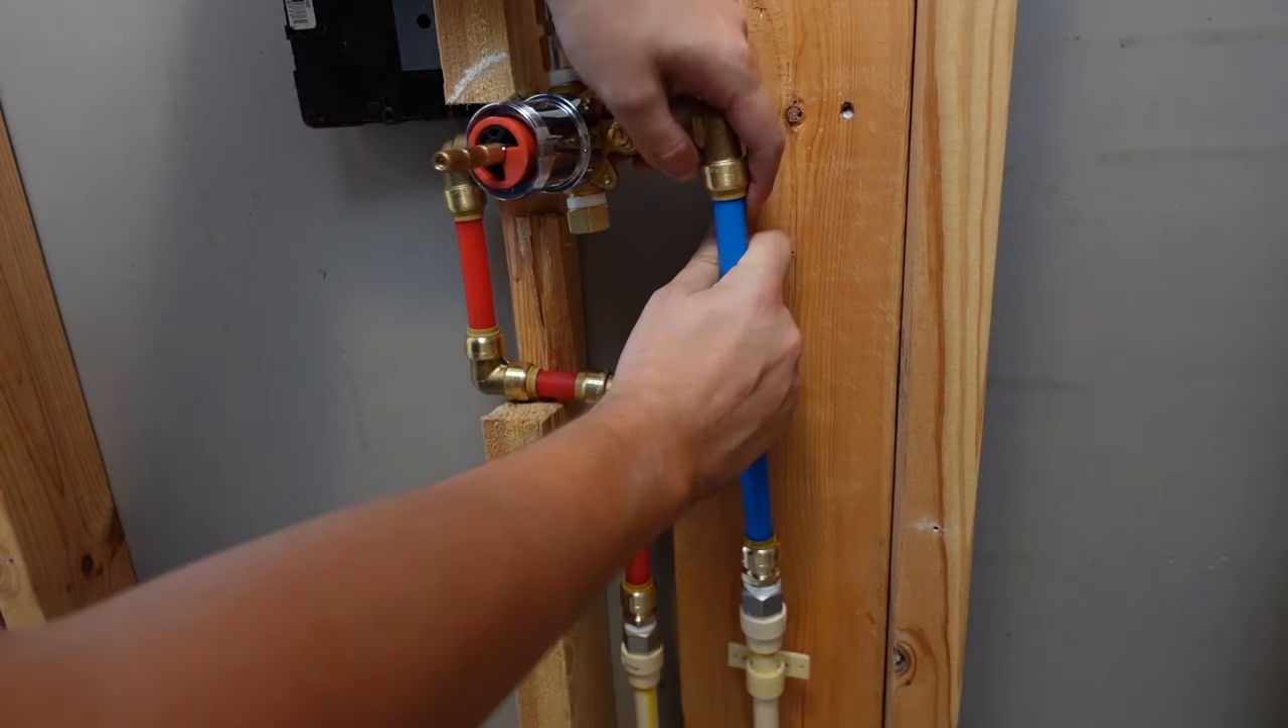Luego de instalar la tubería pex roja instalé la tubería pex azul del lado frío.